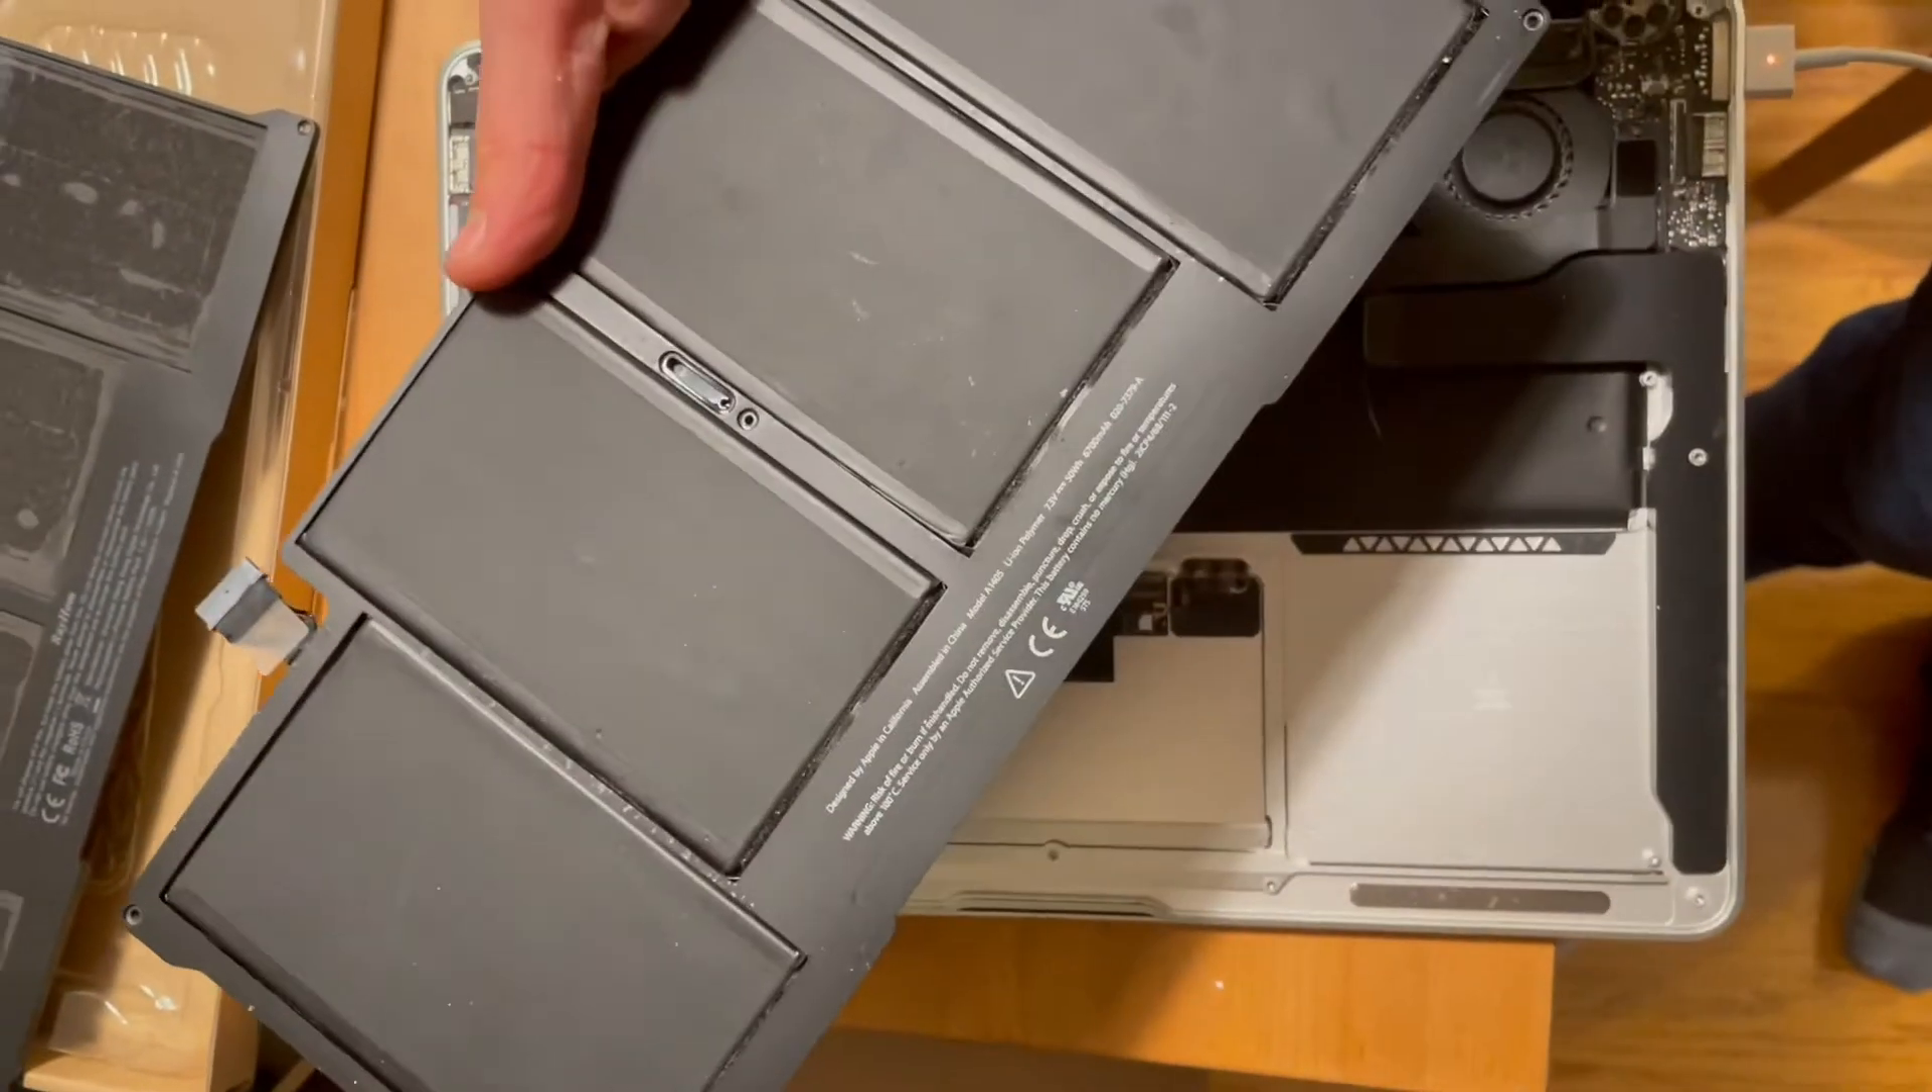There's one more screw in the center. With that screw removed you could just simply lift out the old battery and drop in our new battery.